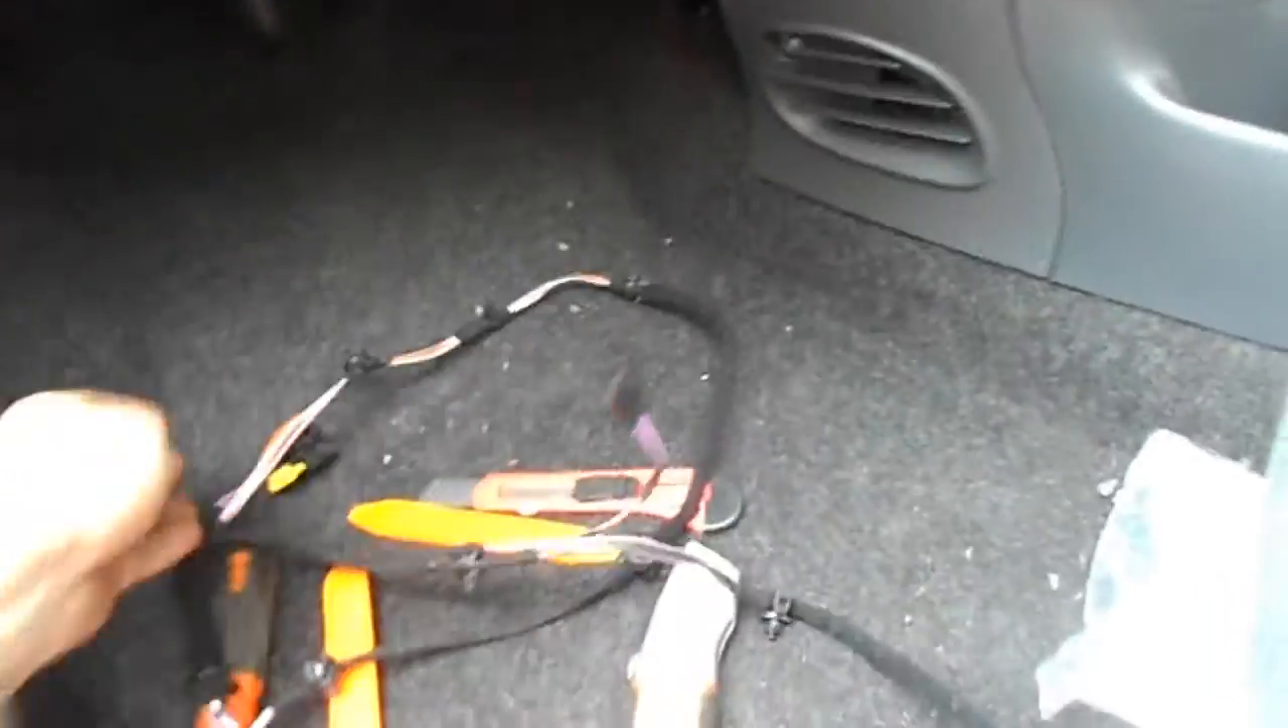Okay, I've got the wiring loom off at long last.